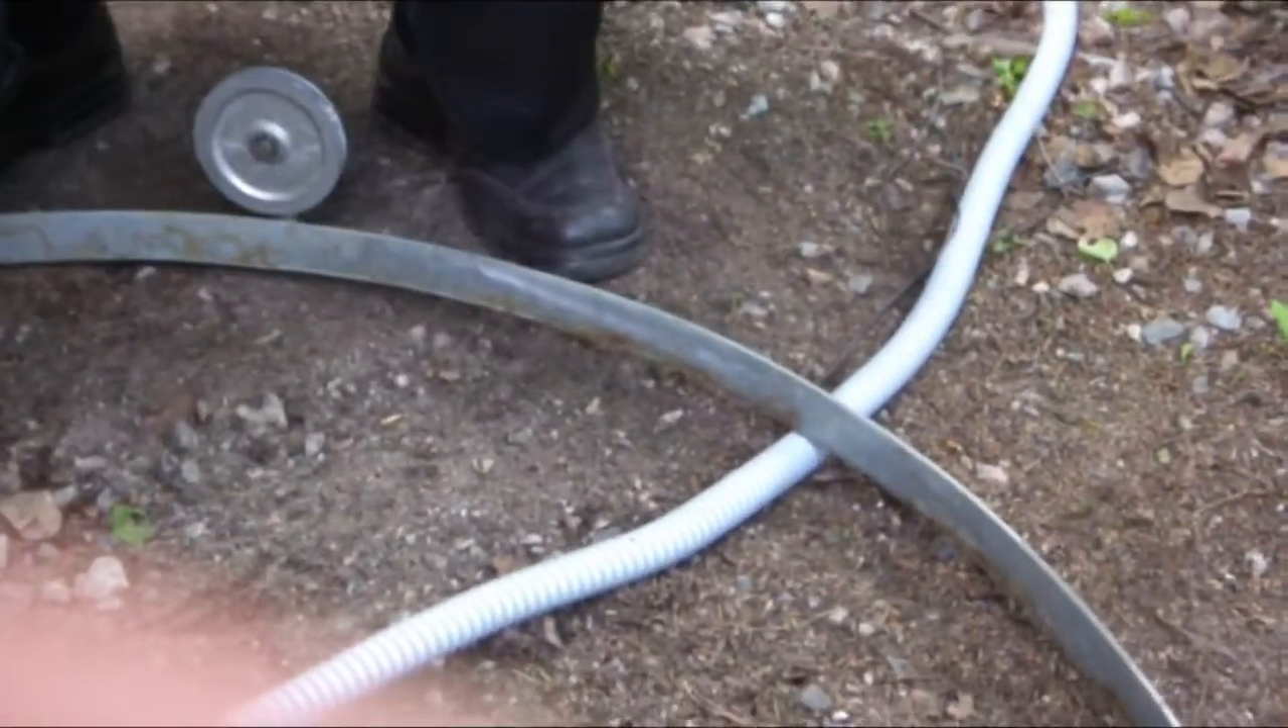The exhaust pipe is led under the metal band.